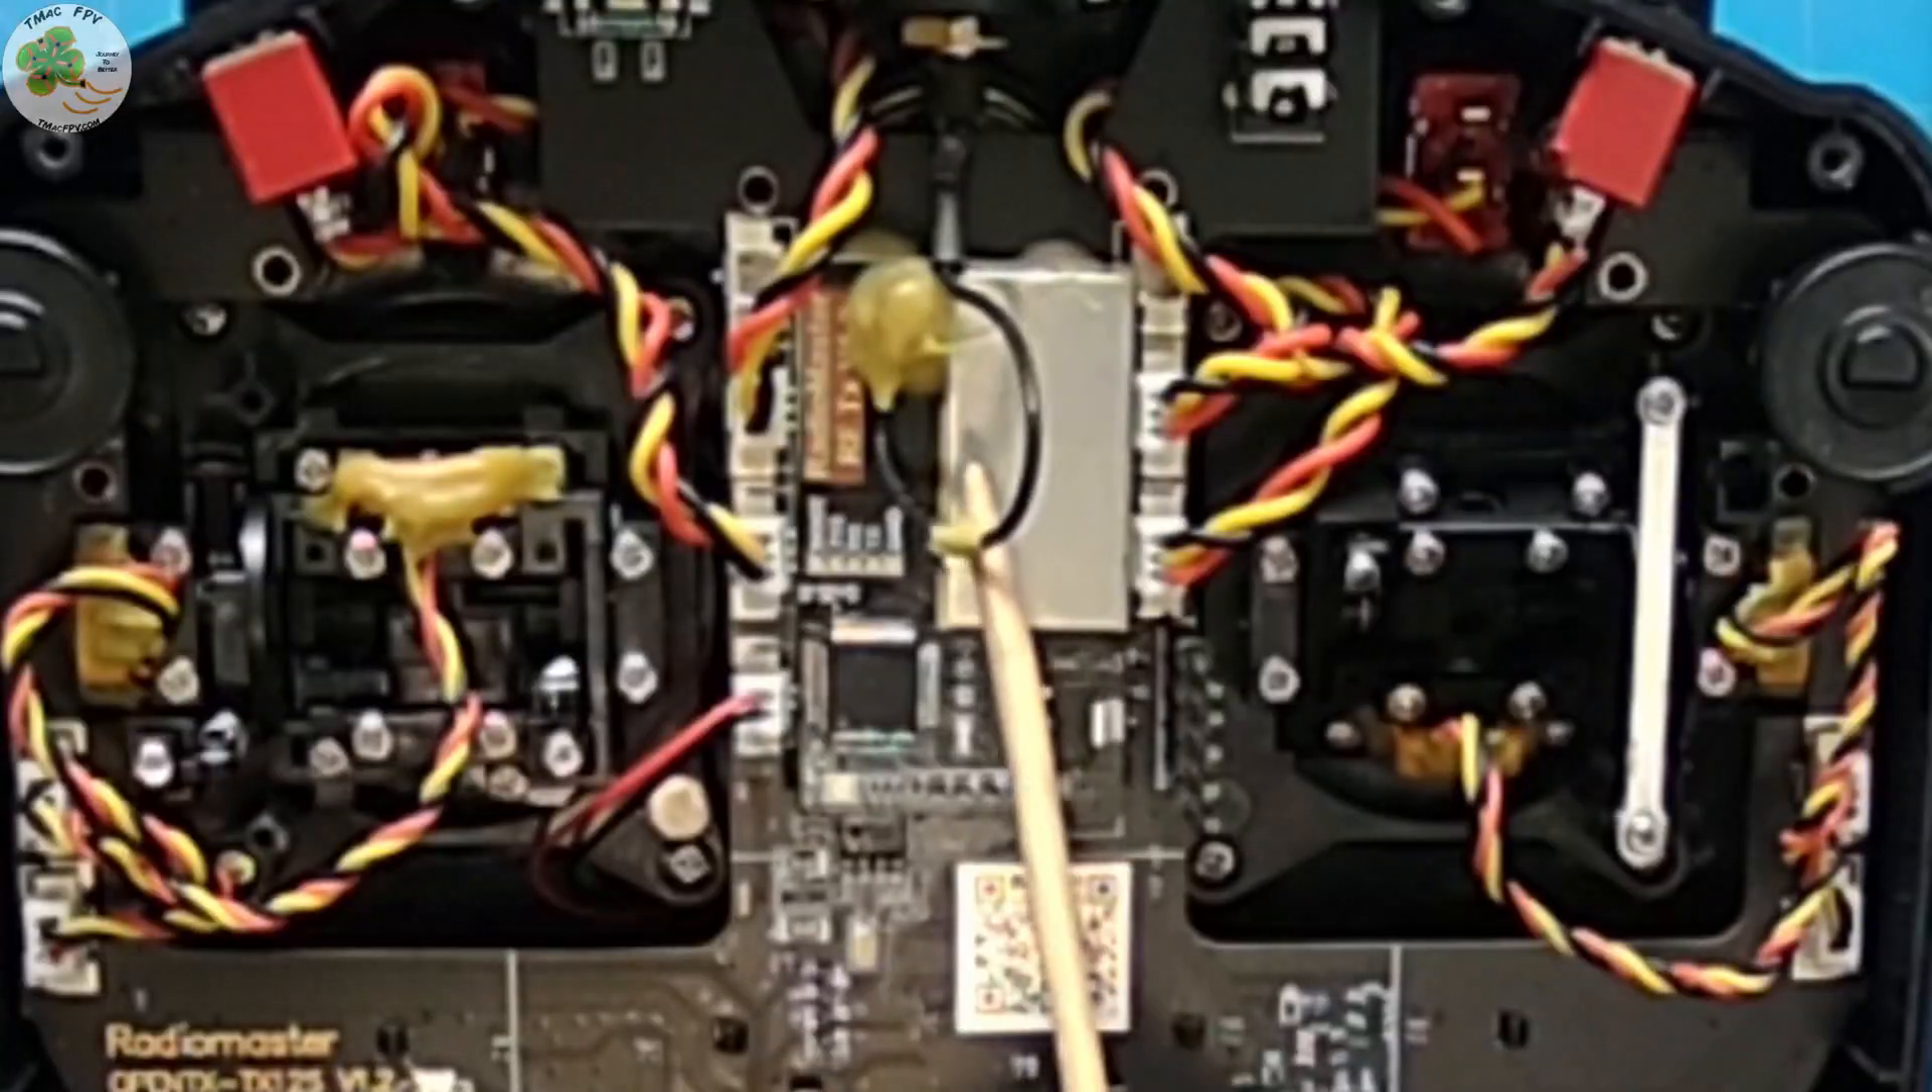I went ahead and reinserted the main board back into its original position being careful to place the board underneath this antenna cable.